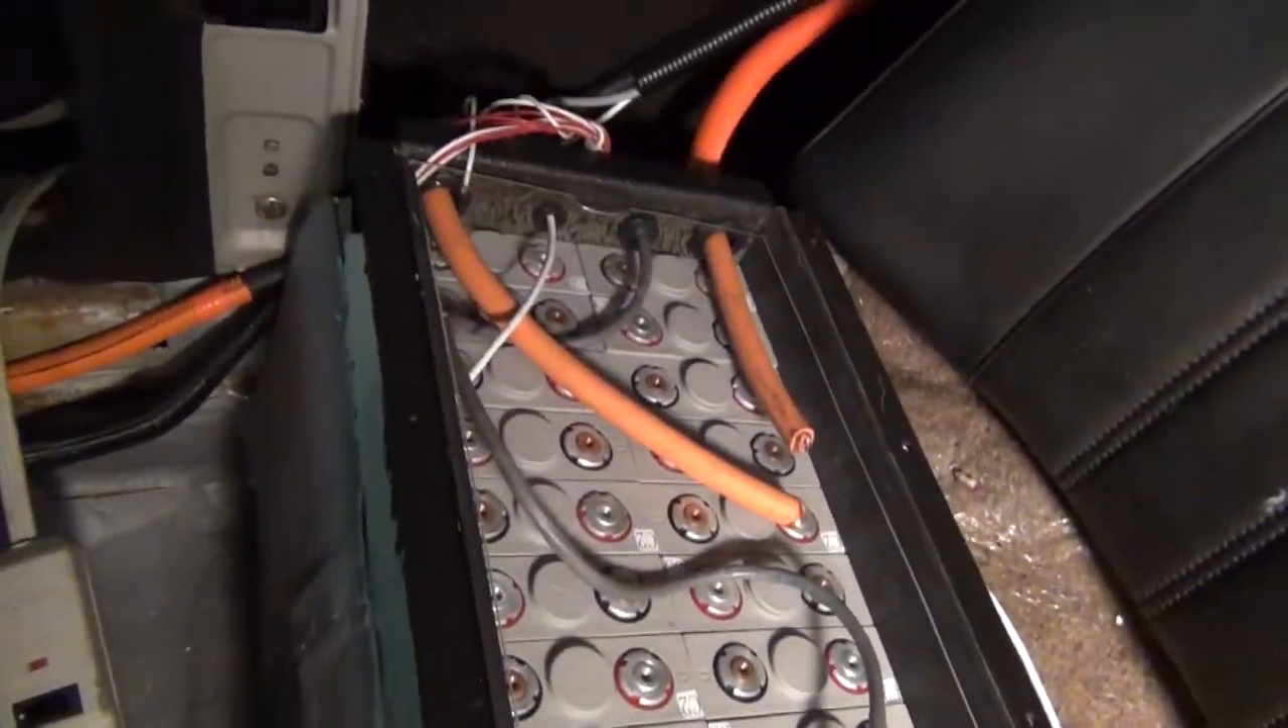Here are the rear seat boxes that have all the batteries now in them.